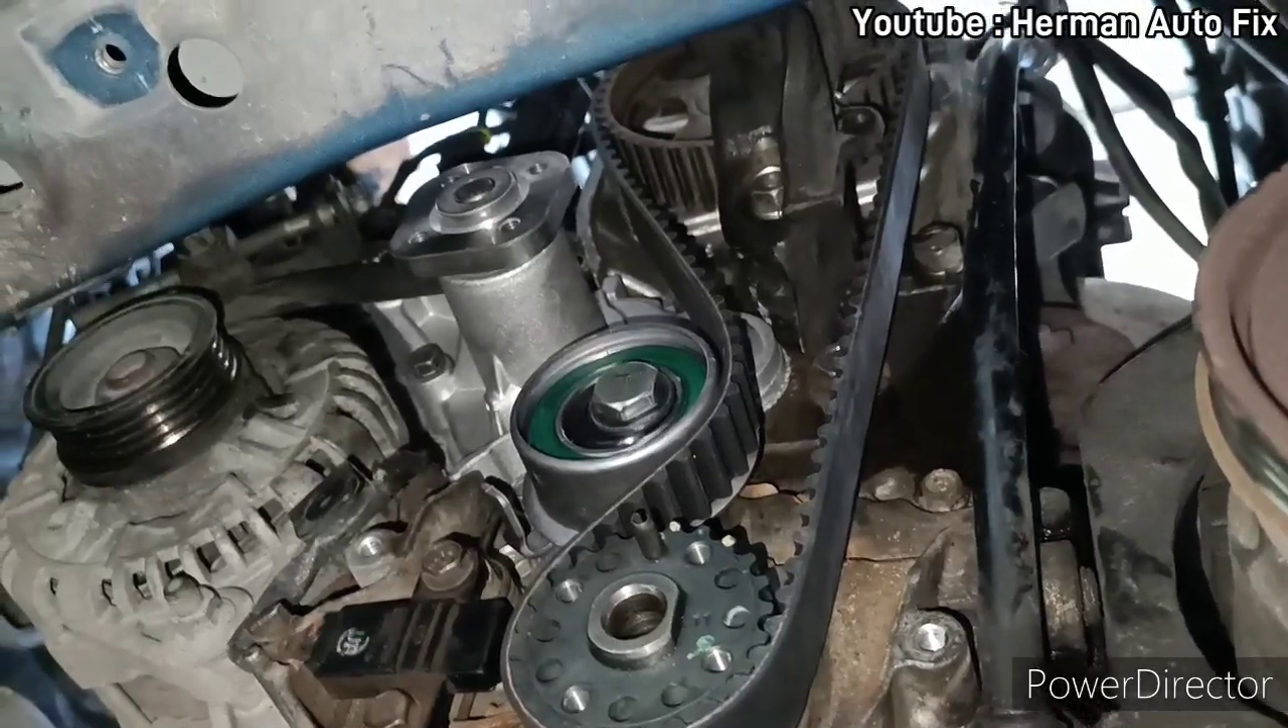Timing belt ni saya sudah pasang.